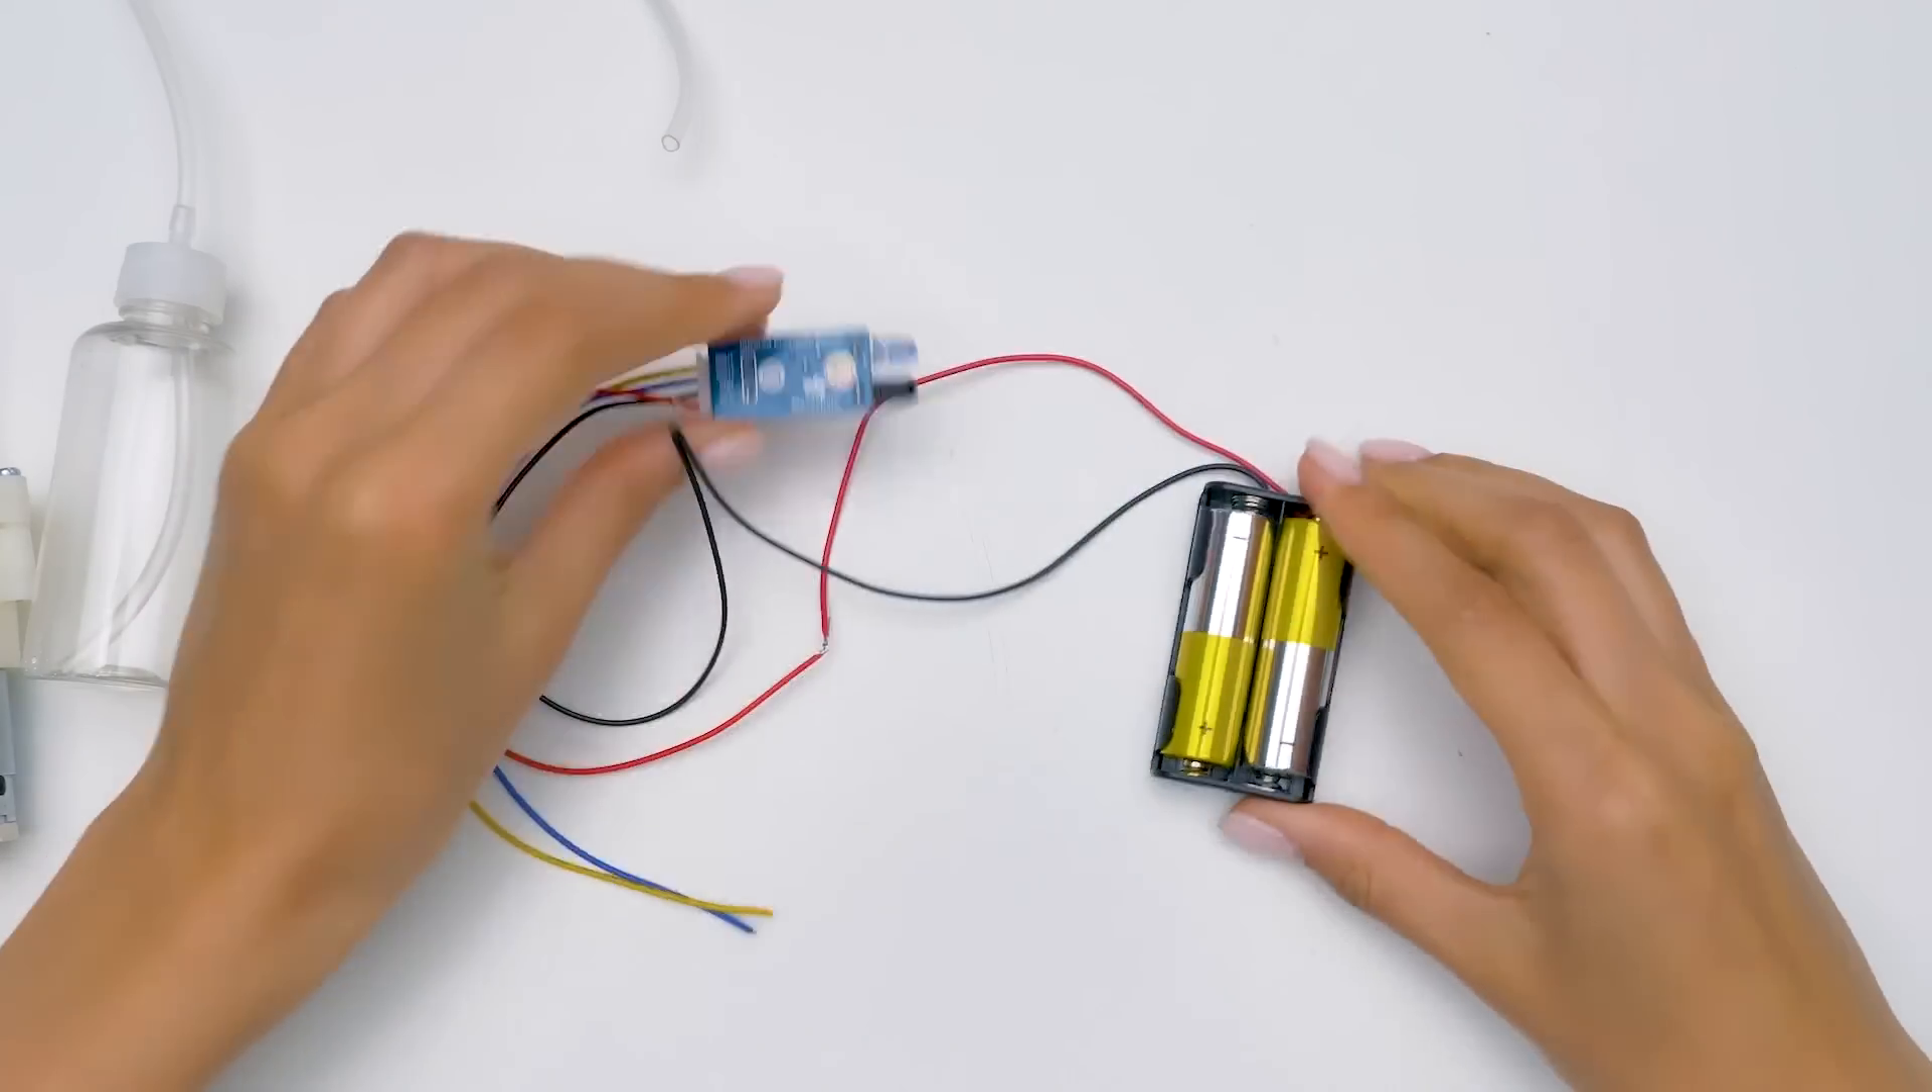Ho attaccato il sensore alla batteria.